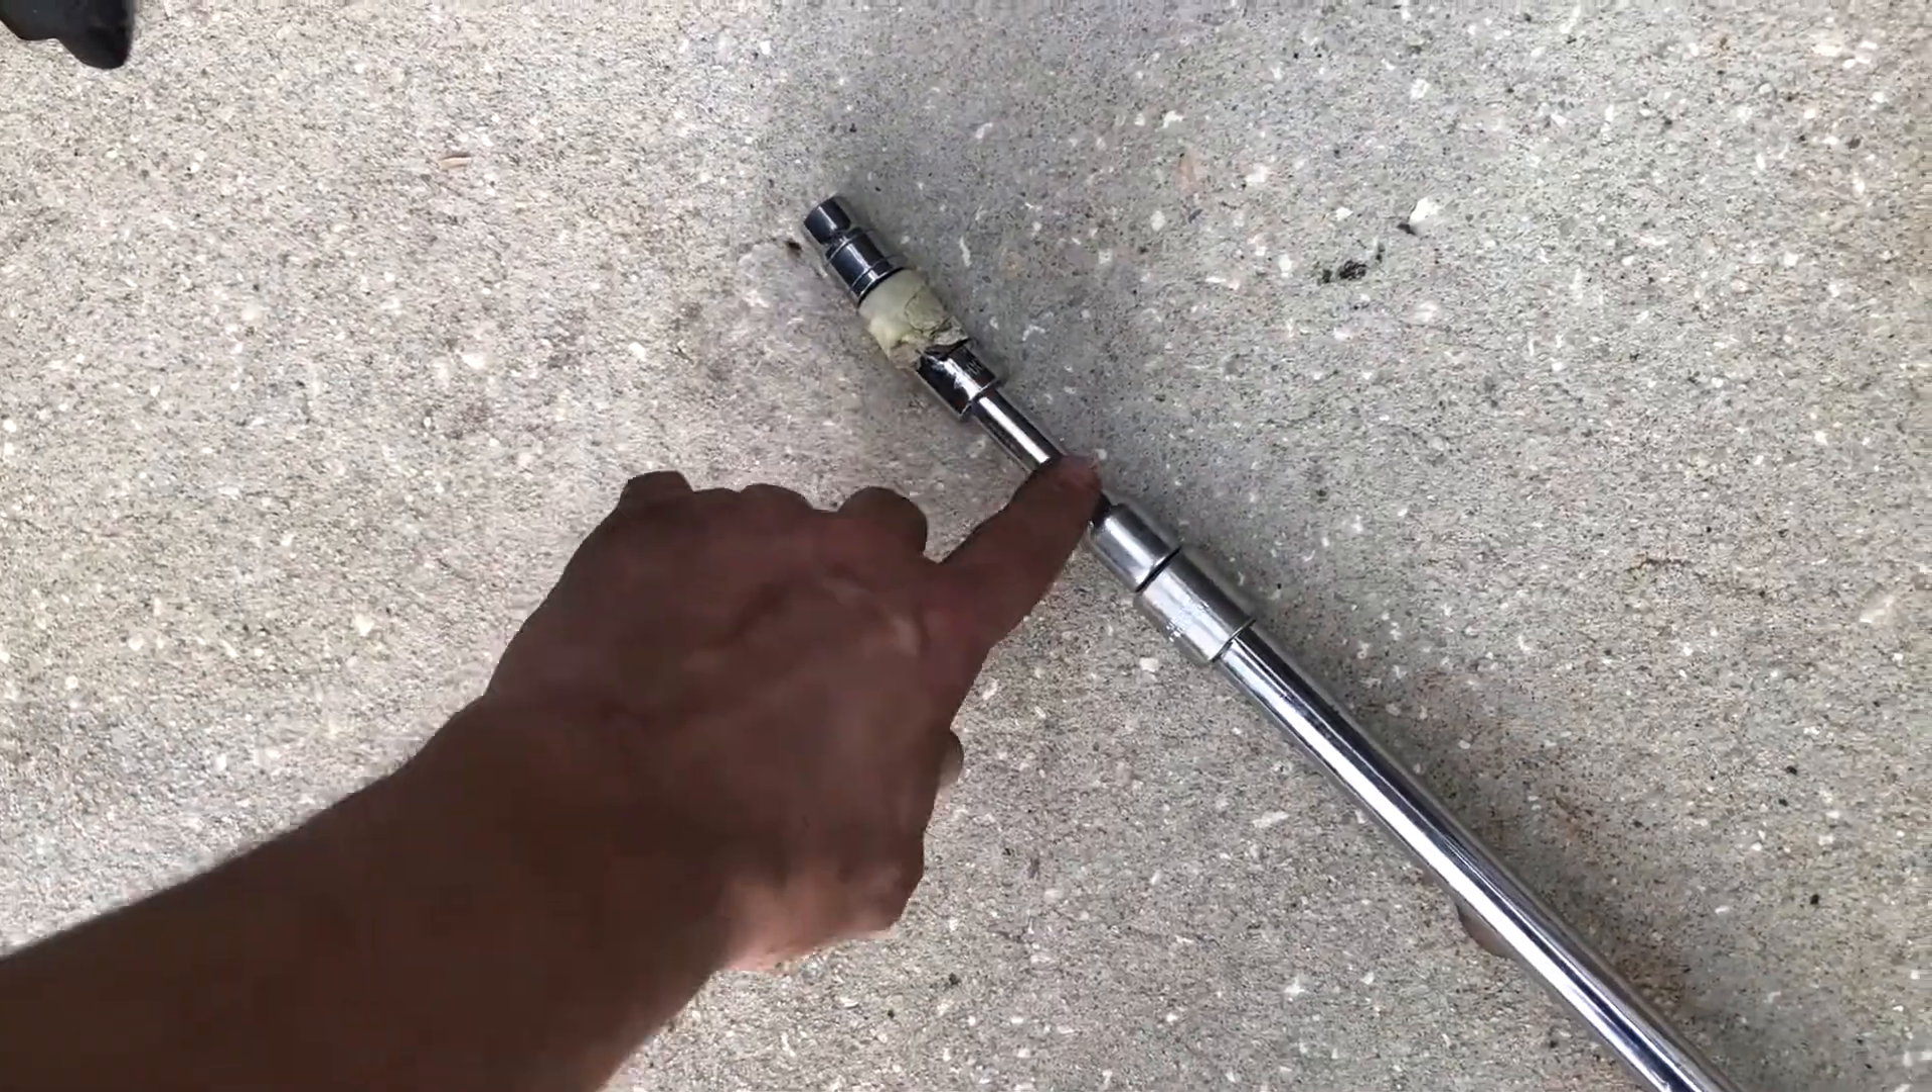So, after much finagling, this is how I actually got that upper left bolt out of there, is I put a little tape on the swivel to keep it from moving around too much.